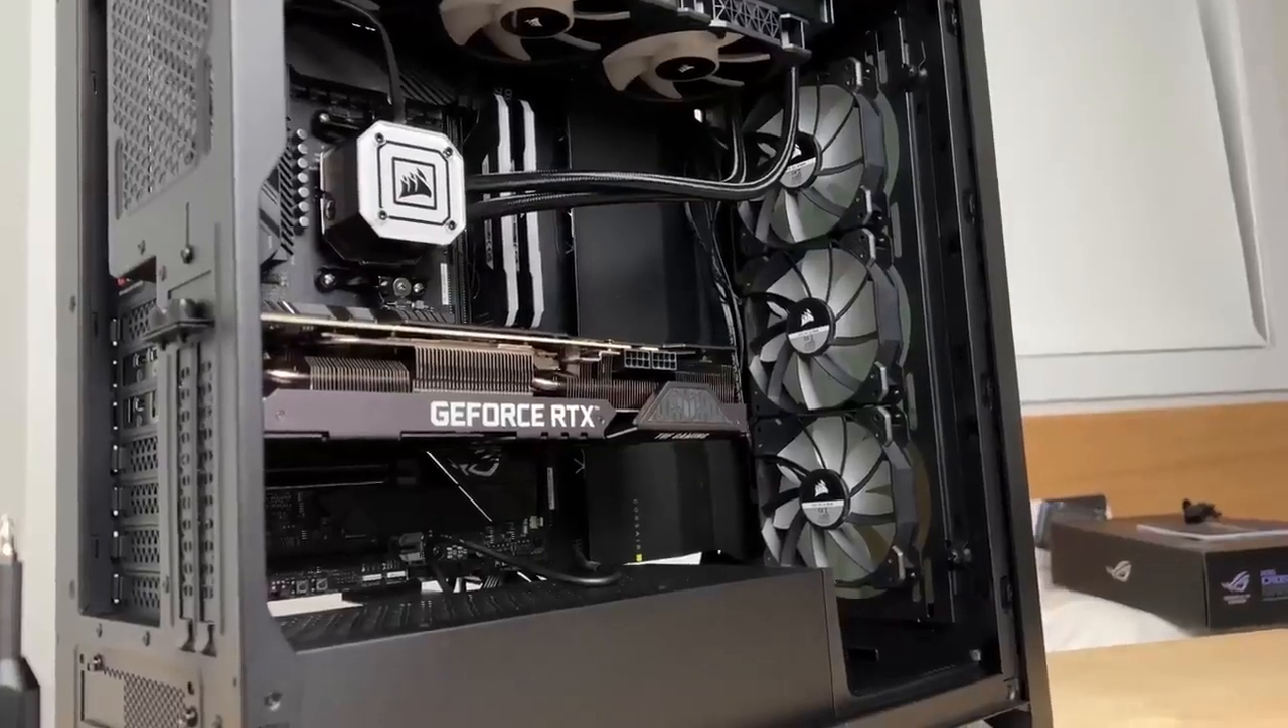And just like that, the GPU is installed.